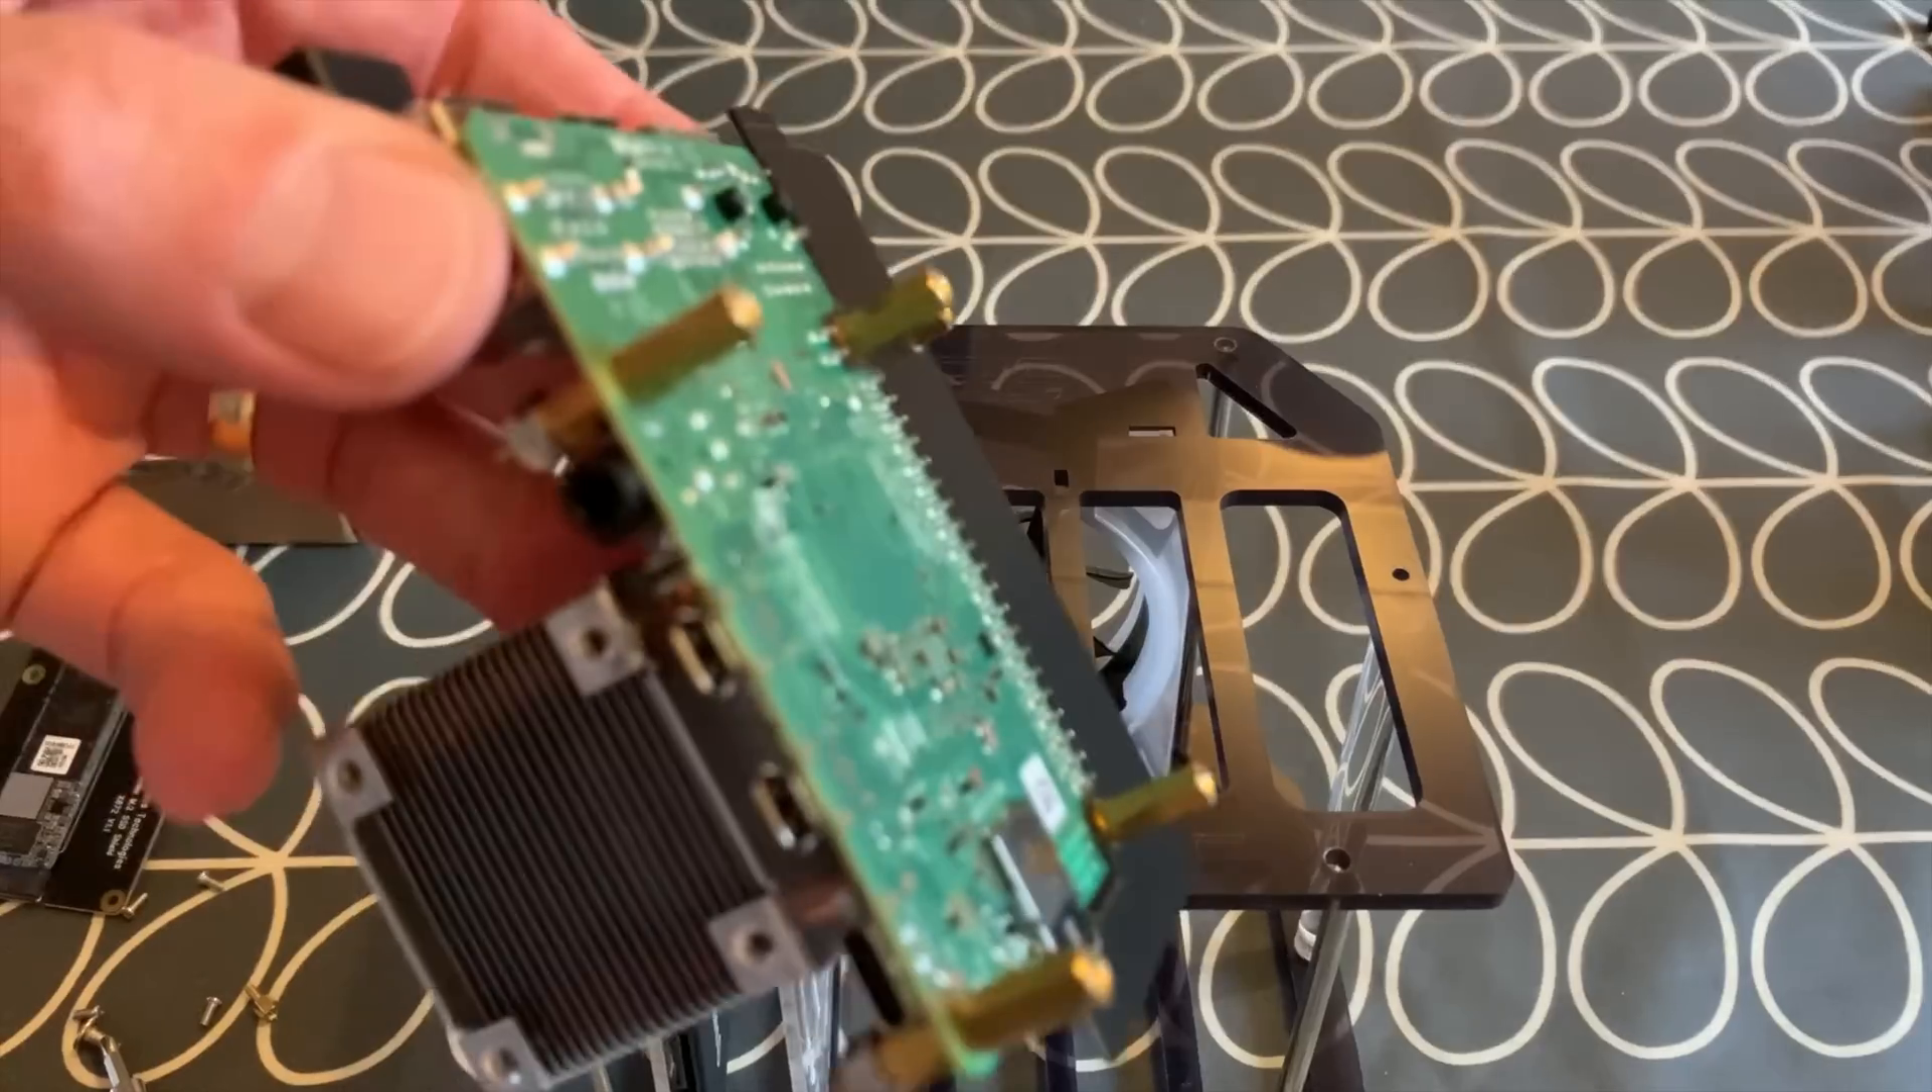So there's the long standoffs in.